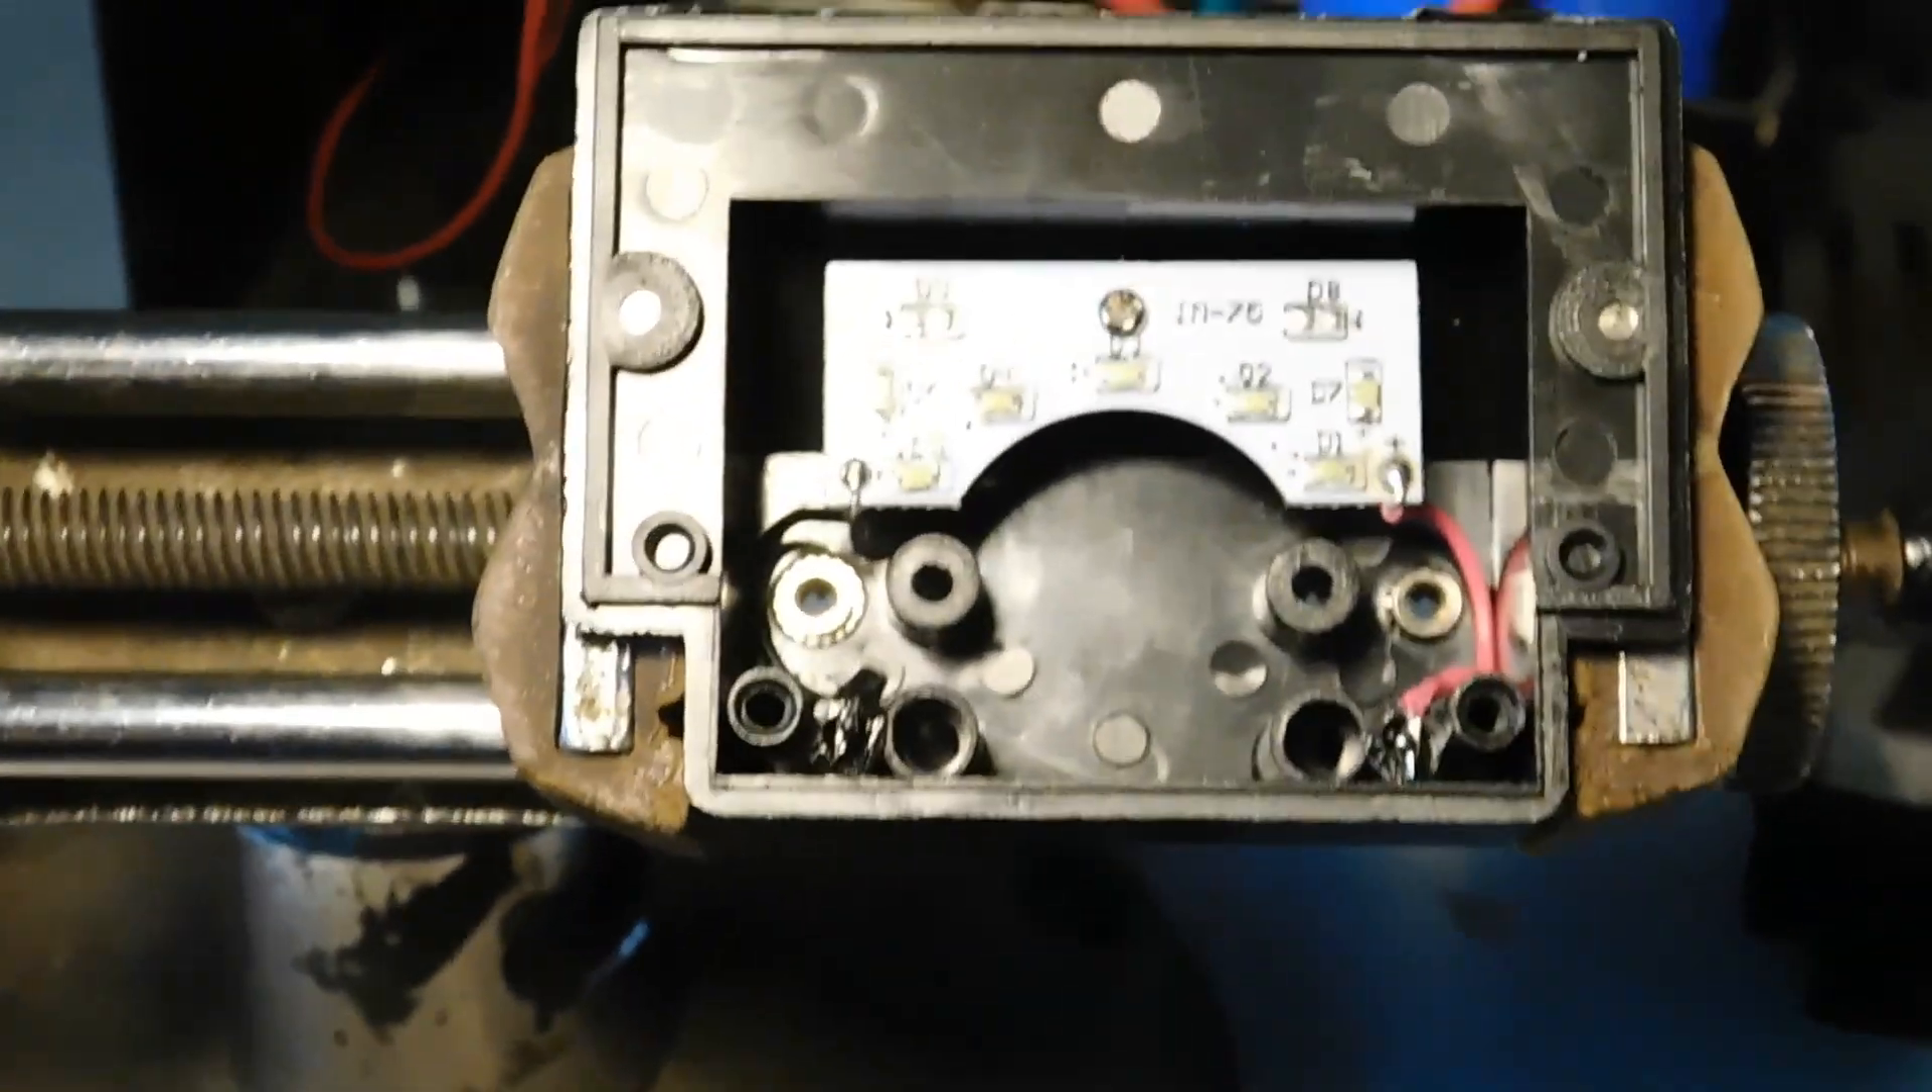Ok, here's what it looks like with the LED board installed.